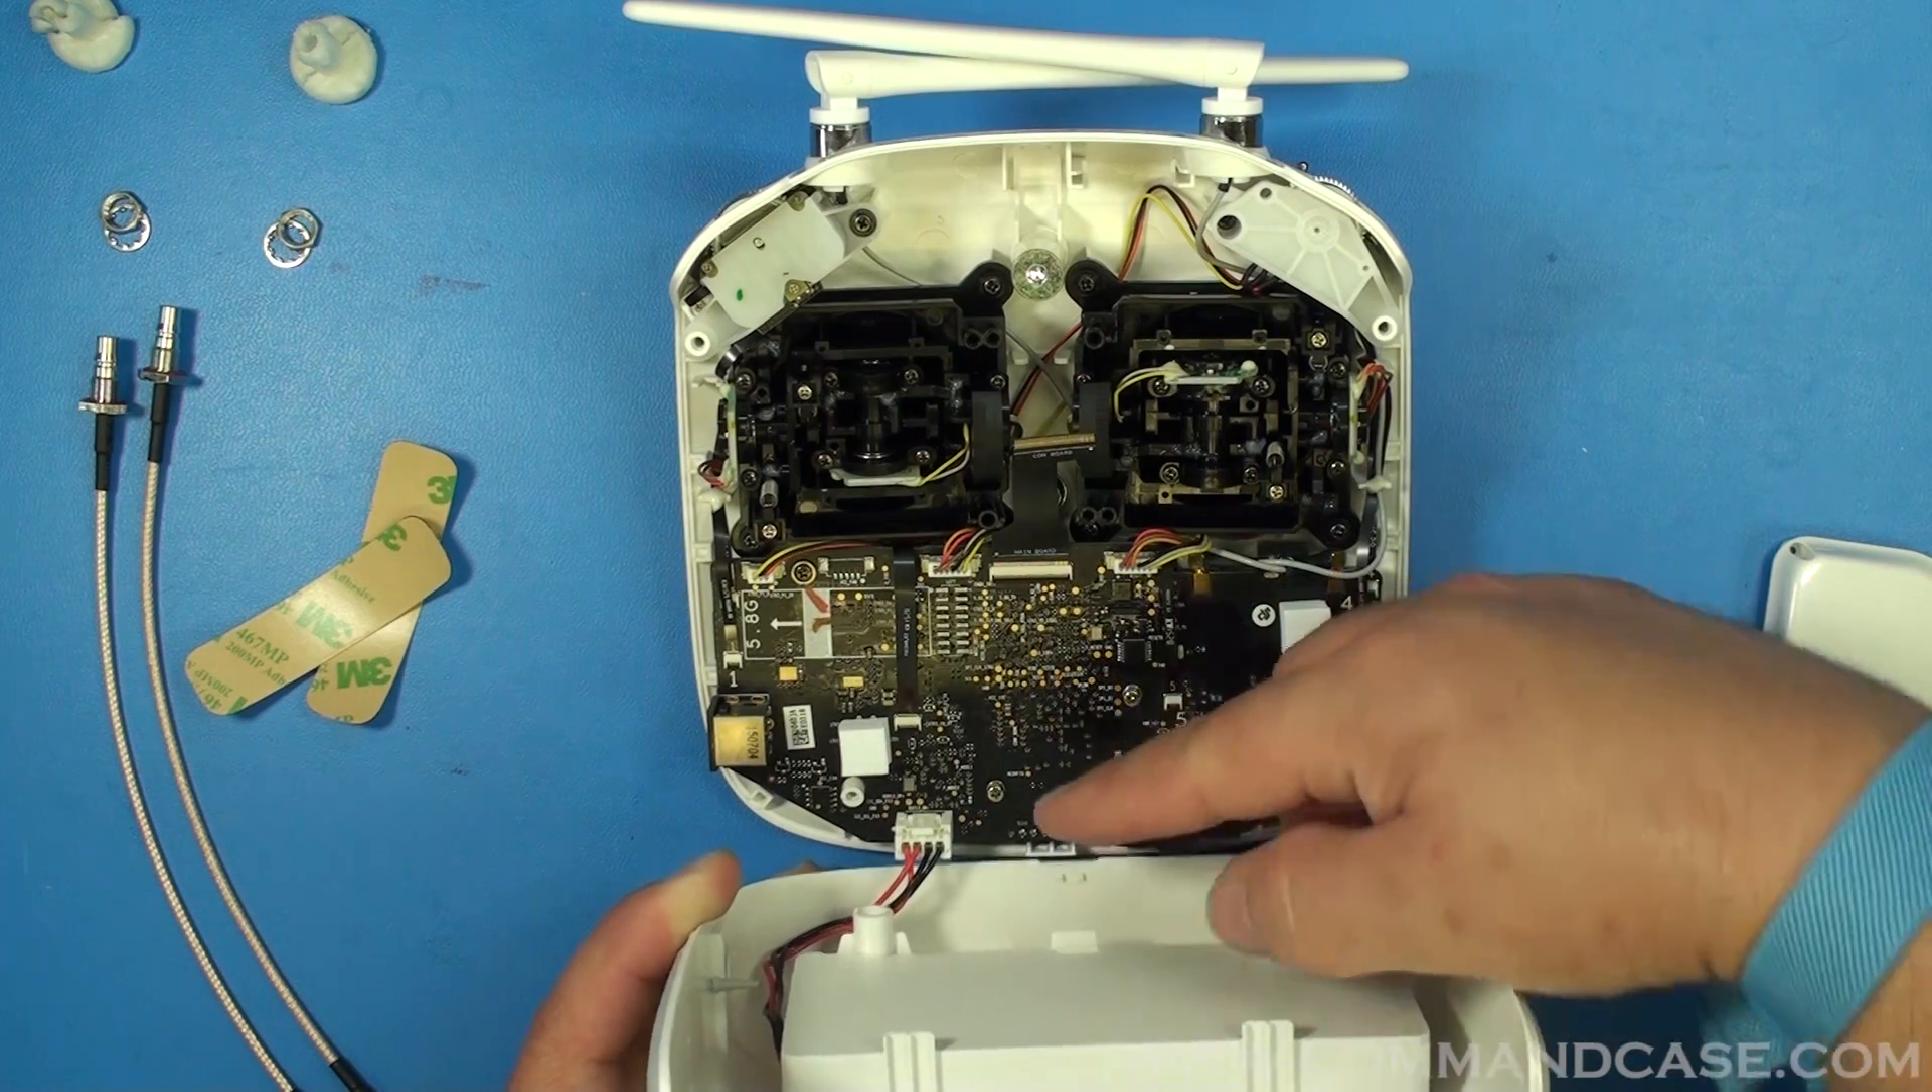Now that it's apart you'll notice your battery cable is still connected.